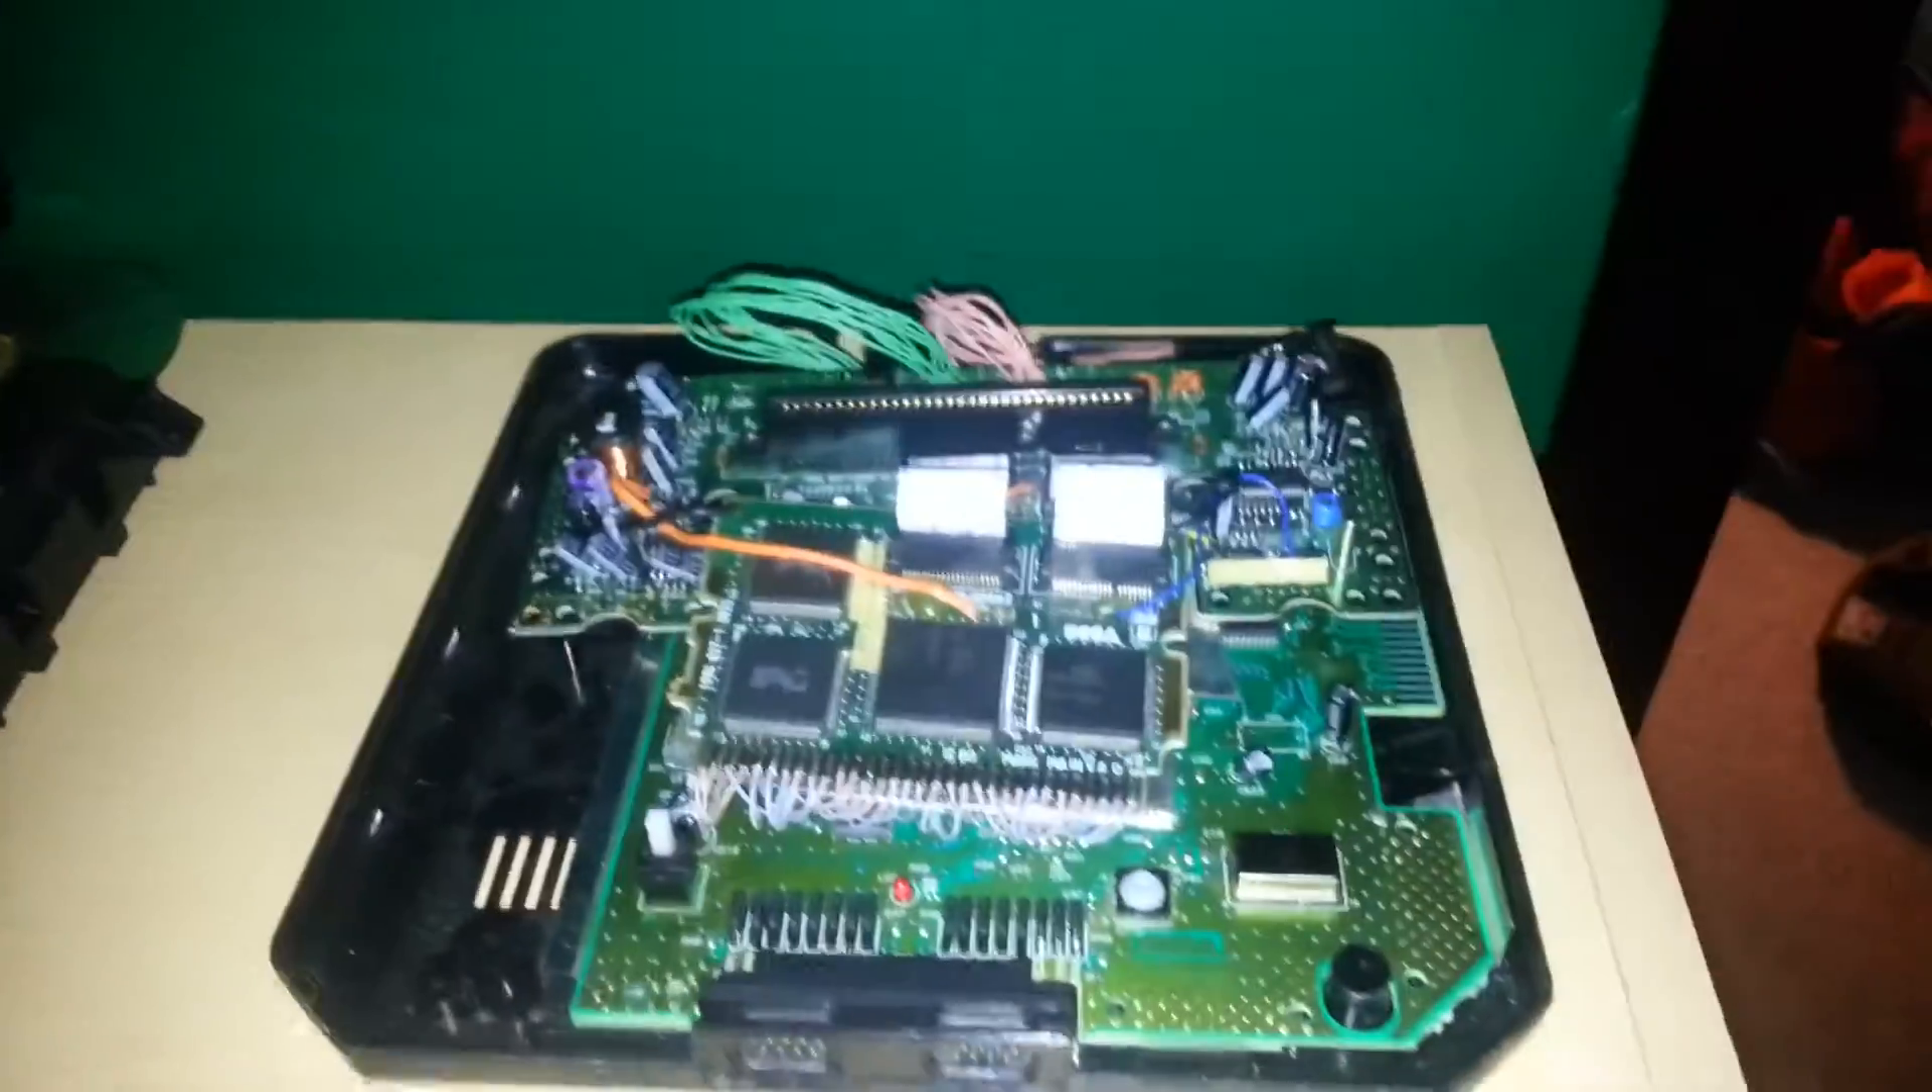Hey everyone, Josh from GooberMods here with the Sega Neptune I've been working on, making some good progress. As you can see, it actually fits inside the Sega Genesis housing now.